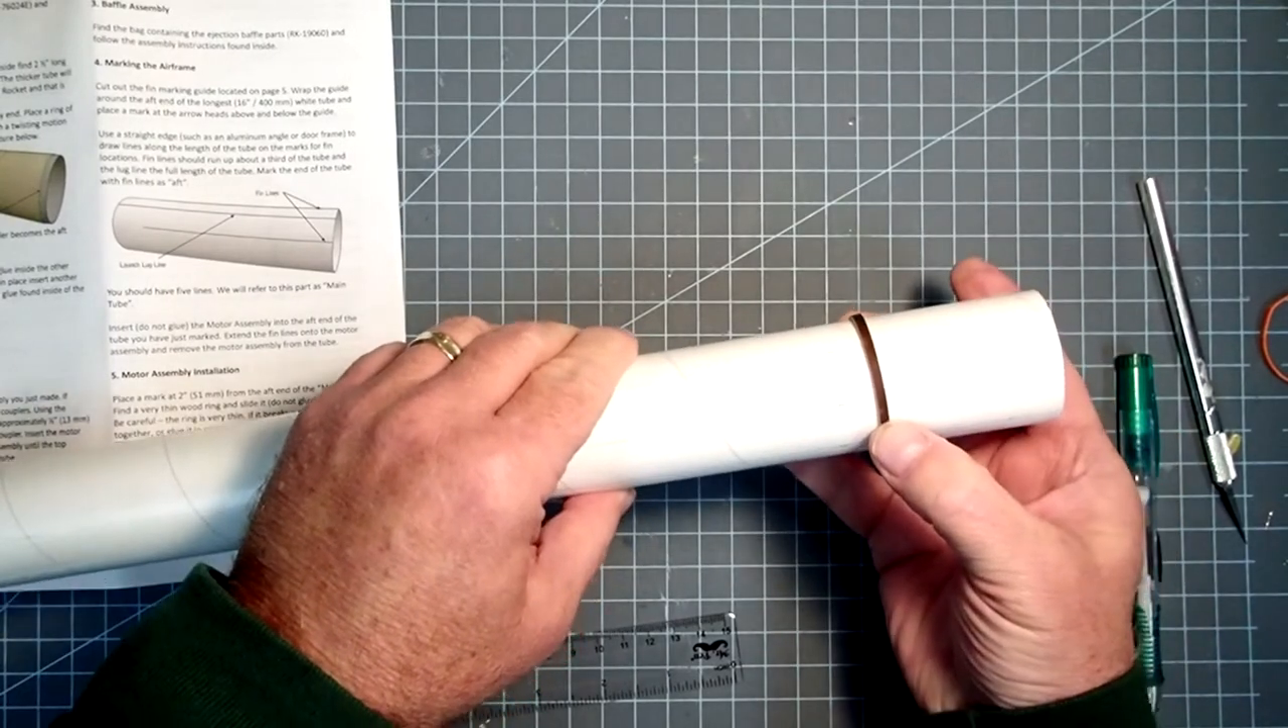And then this ring slides onto the body tube. Now, at this point, we're not going to glue anything yet.